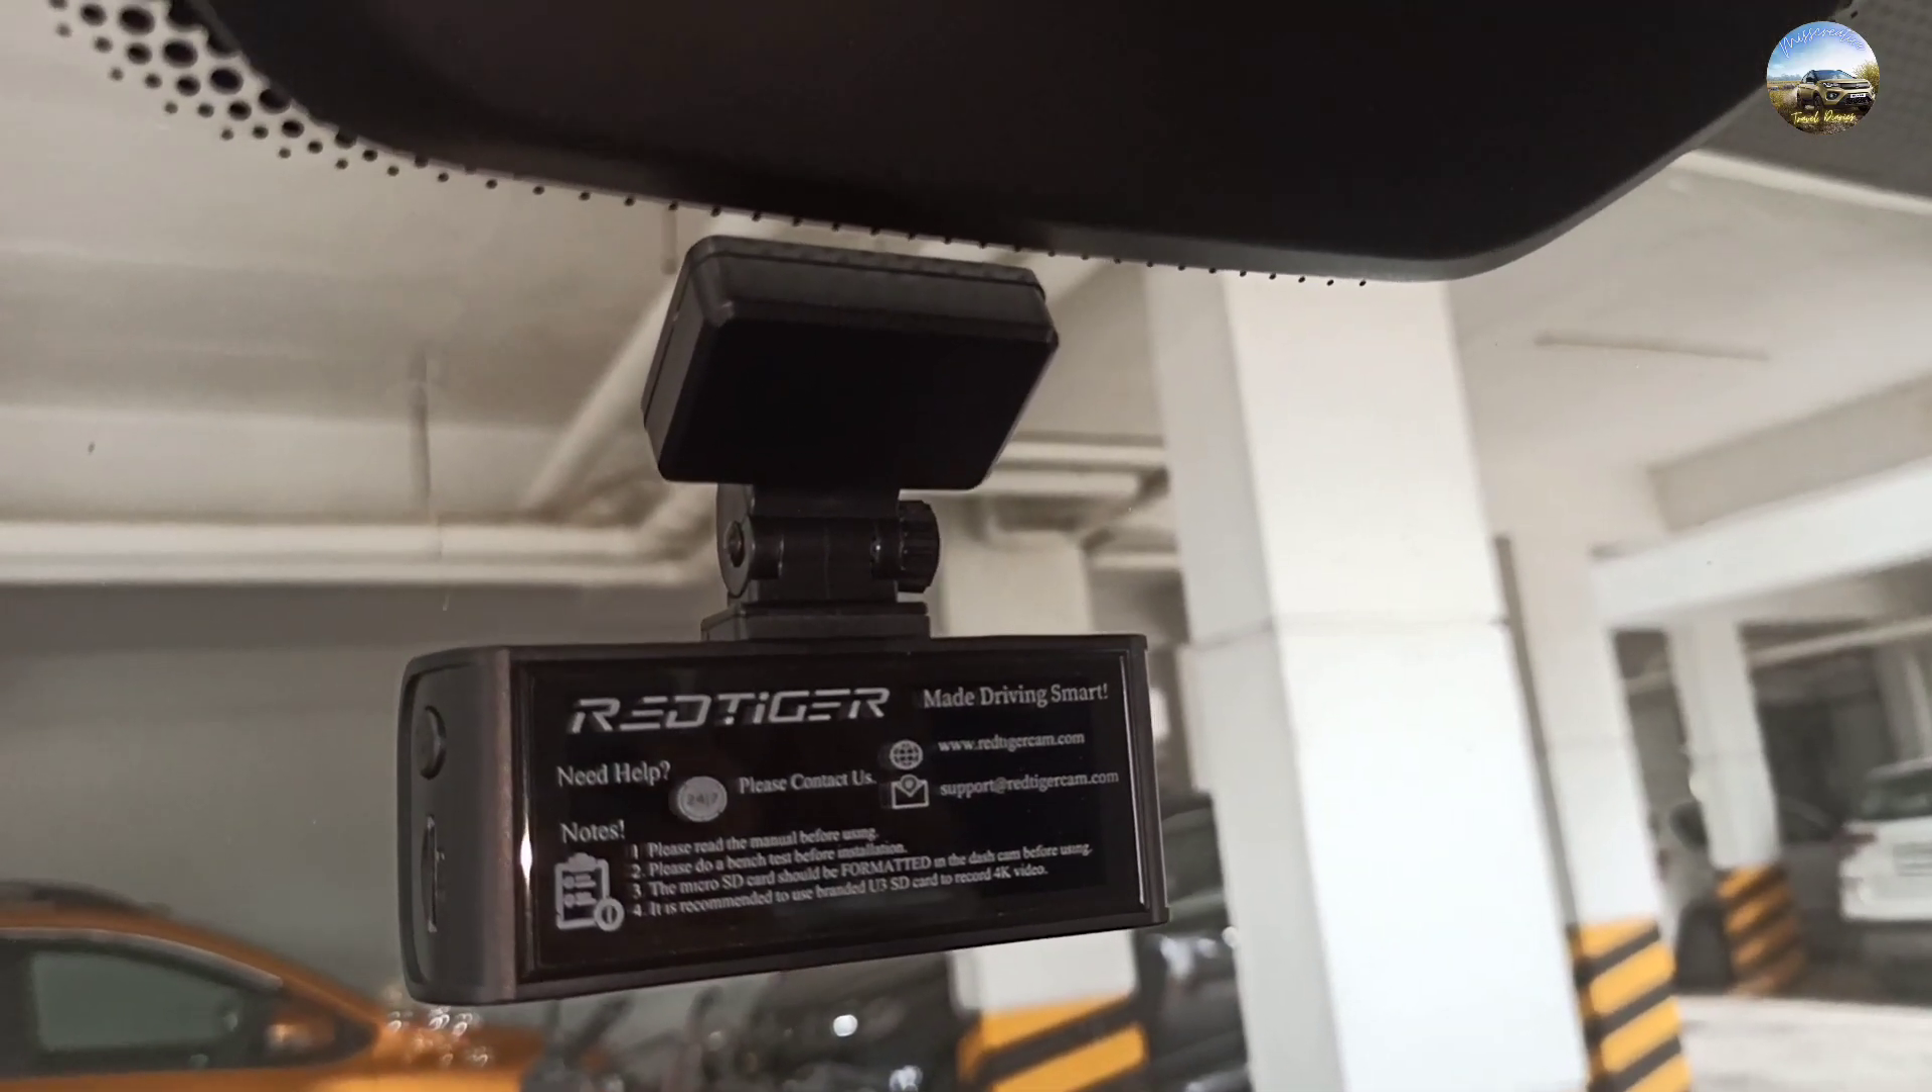Finally we have installed the dashcam and now comes the wiring part.